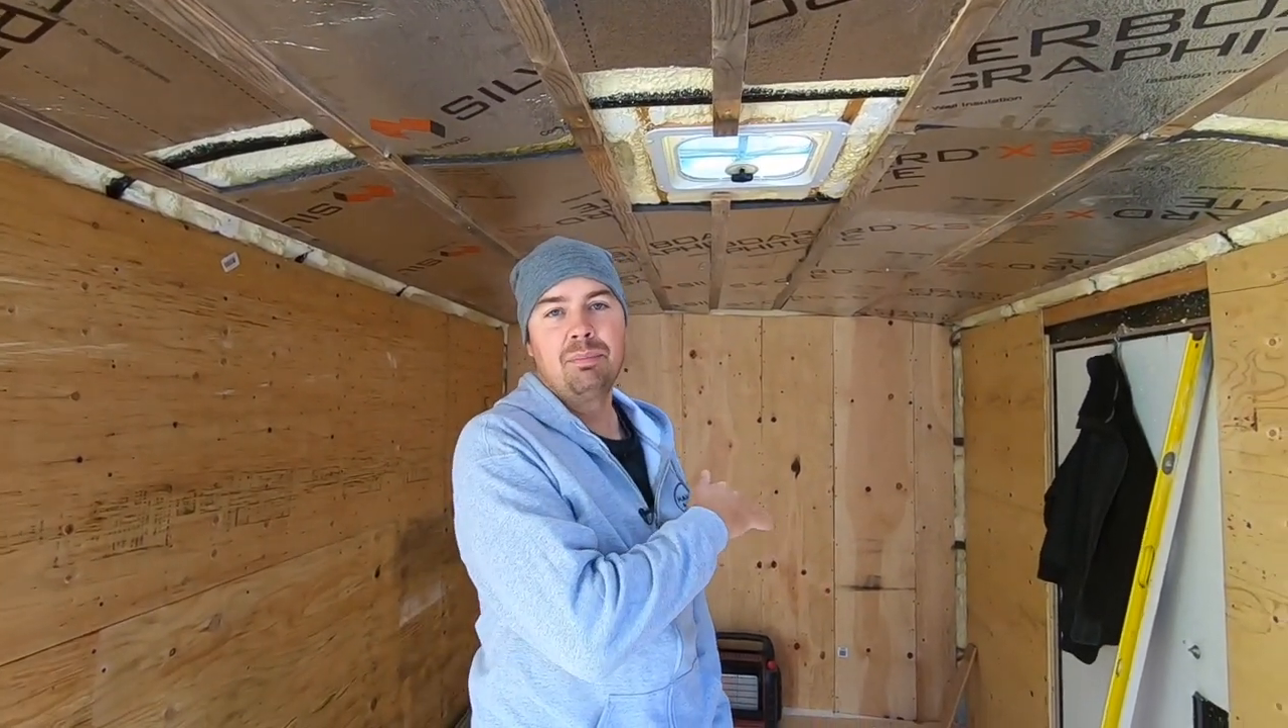We finished off insulating the ceiling mostly. We're about 90 % done. I've got a little bit of stuff to do just filling in these little areas.